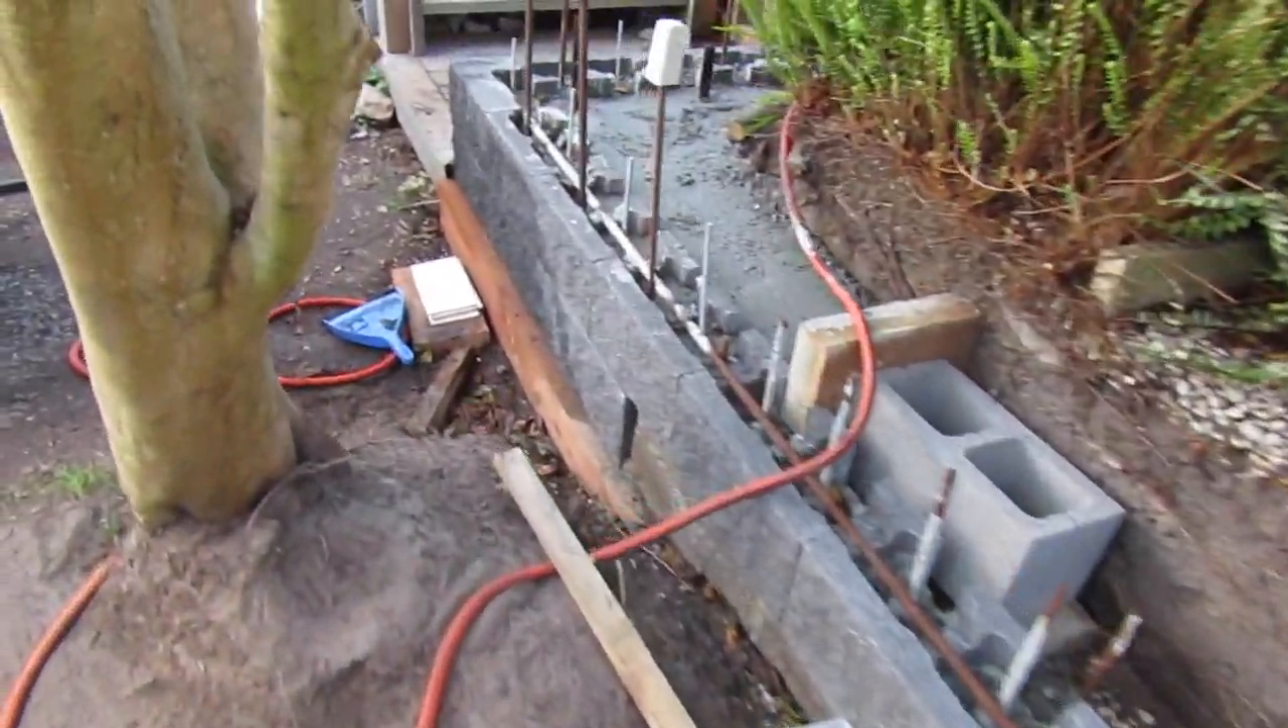With the entire footprint of the wall complete it's just a matter of us laying all the additional courses on top of the block.